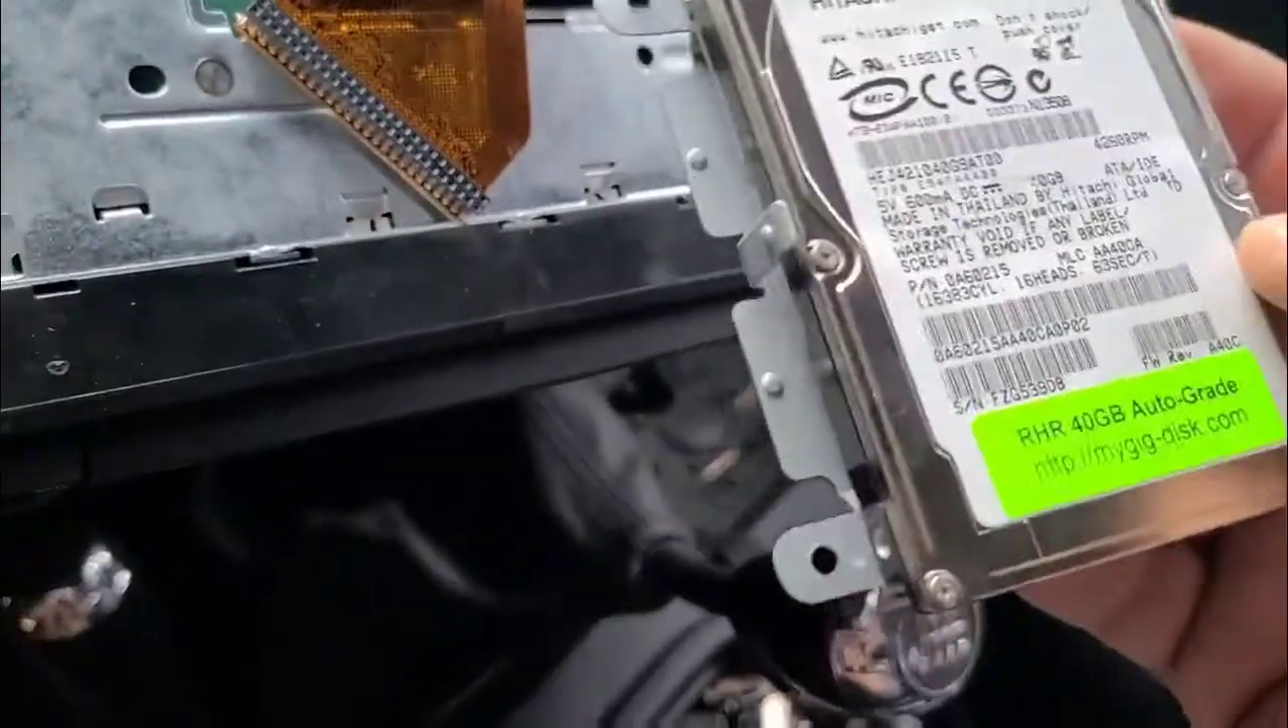So the new hard drive is mounted to the mounting plate.